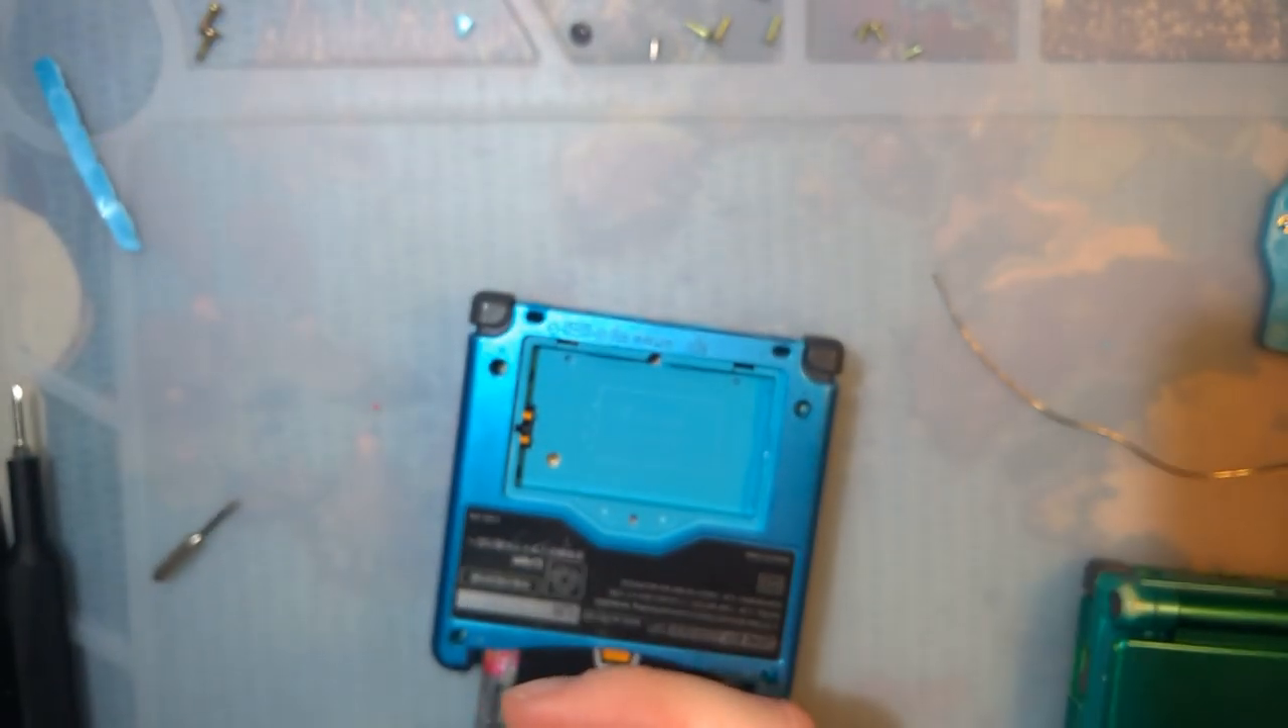Only thing left to do now is pop a battery in this thing.